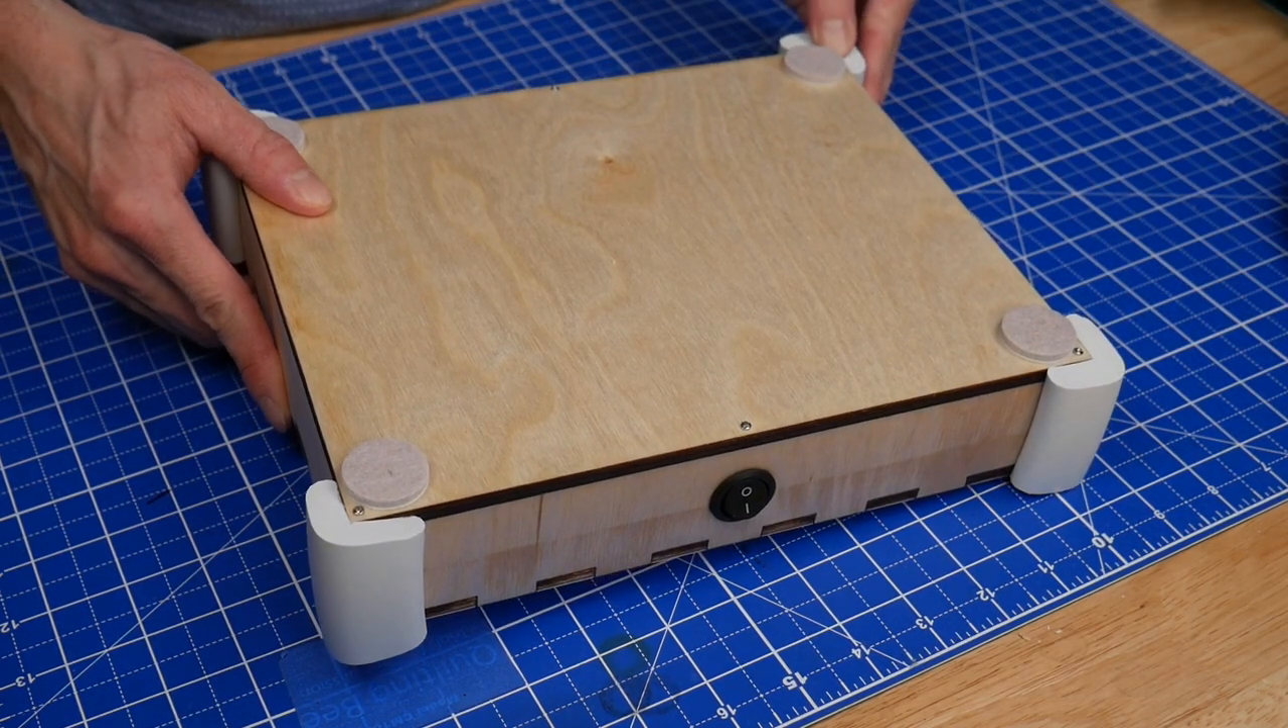I added some of this child safety foam onto the corners.